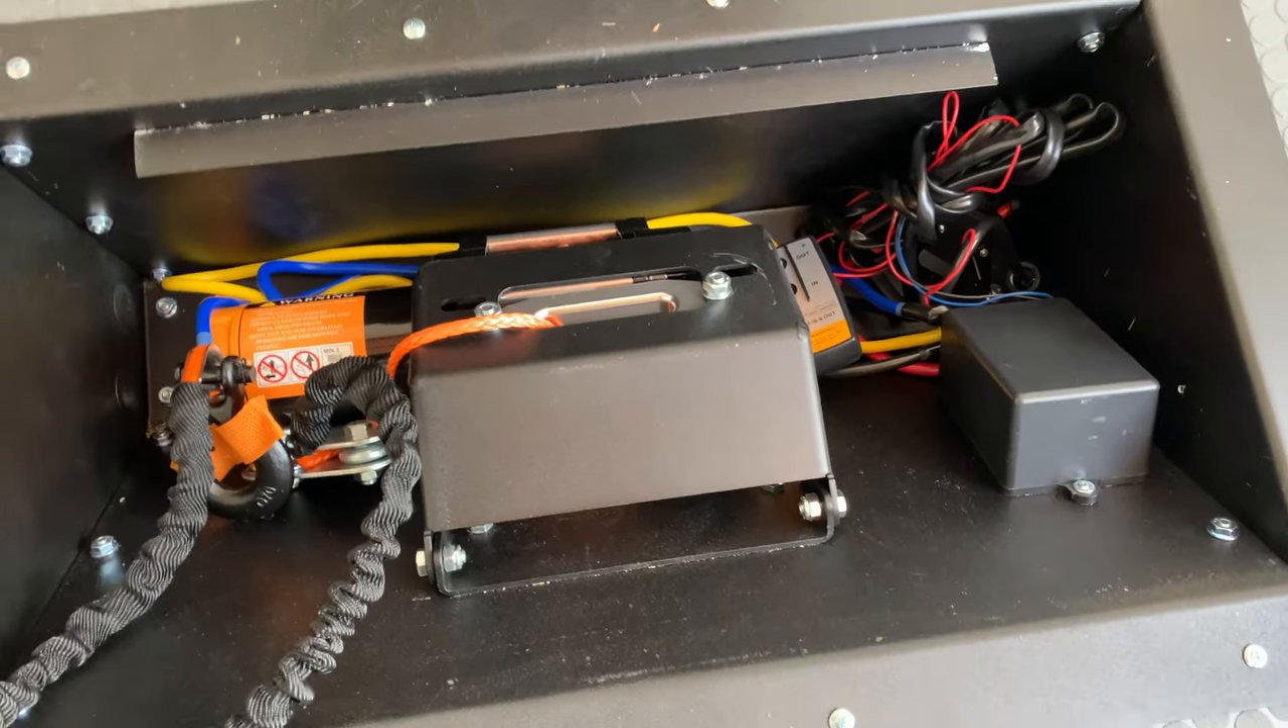So now I have all the components mounted inside the box.